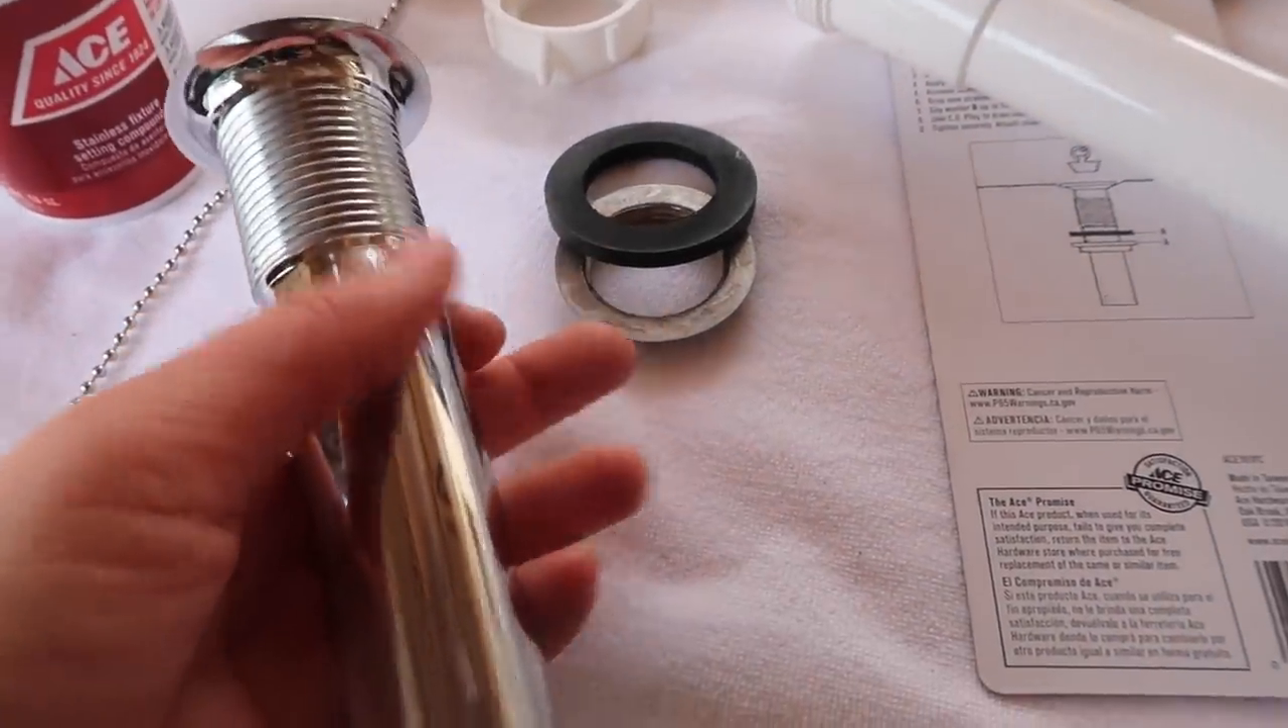So here I removed the washer and the nut and once I put some plumbers putty around here I'll just drop this right in and attach it with these things on the bottom.